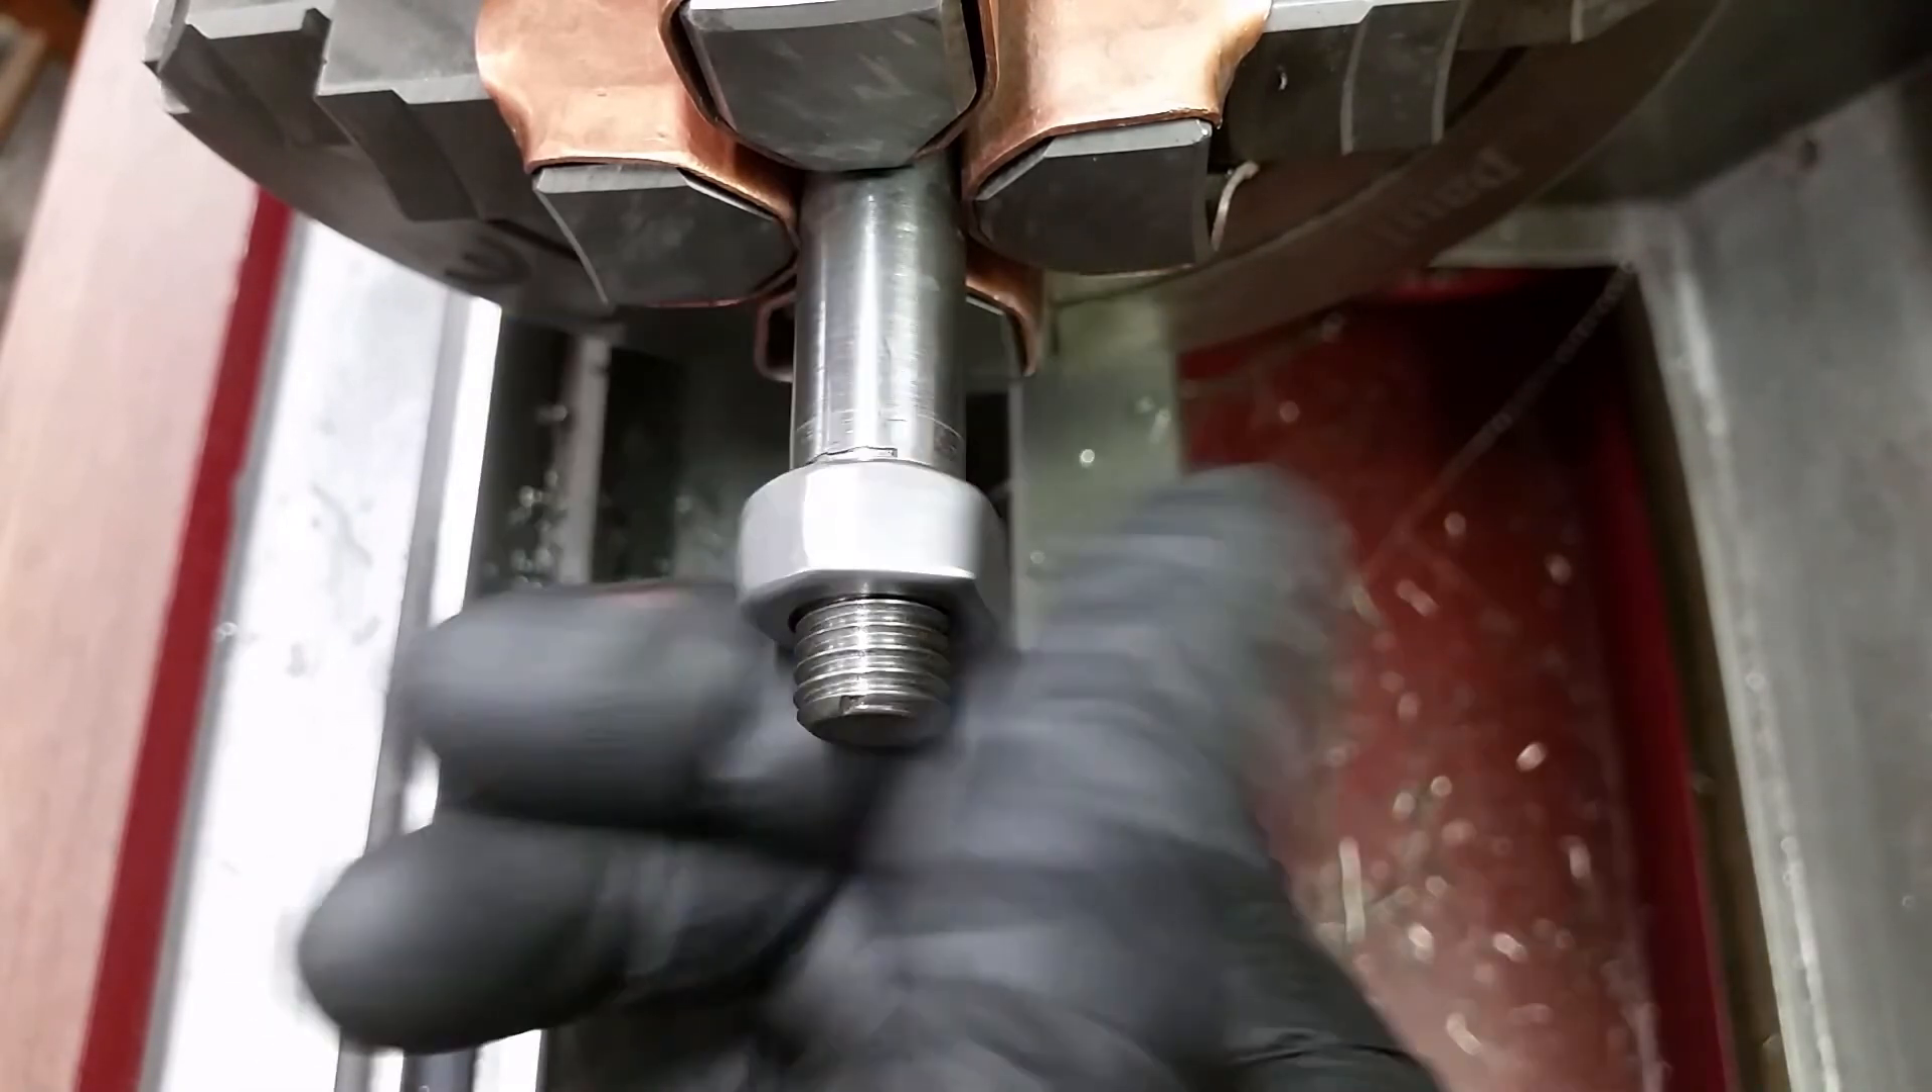After changing the insert and taking another cutting path, the nut finally went on.